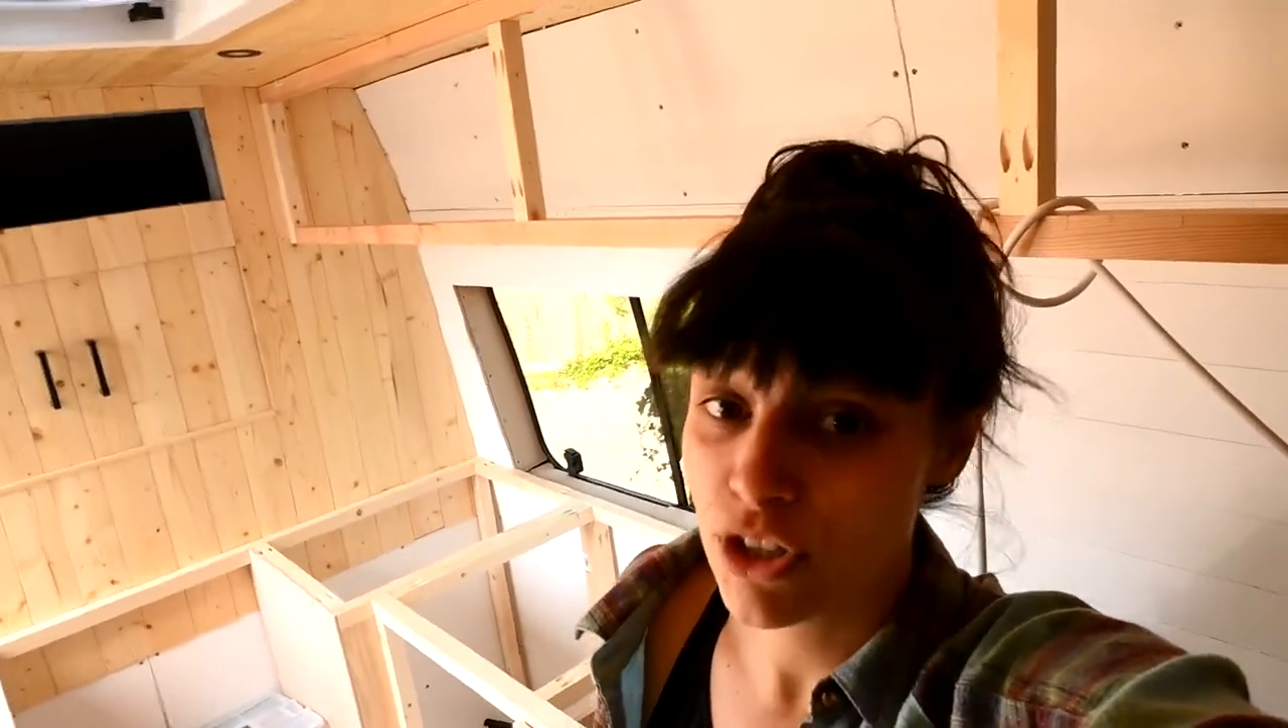So obviously this is just the basic framing and the base and the start of the kitchen counter.